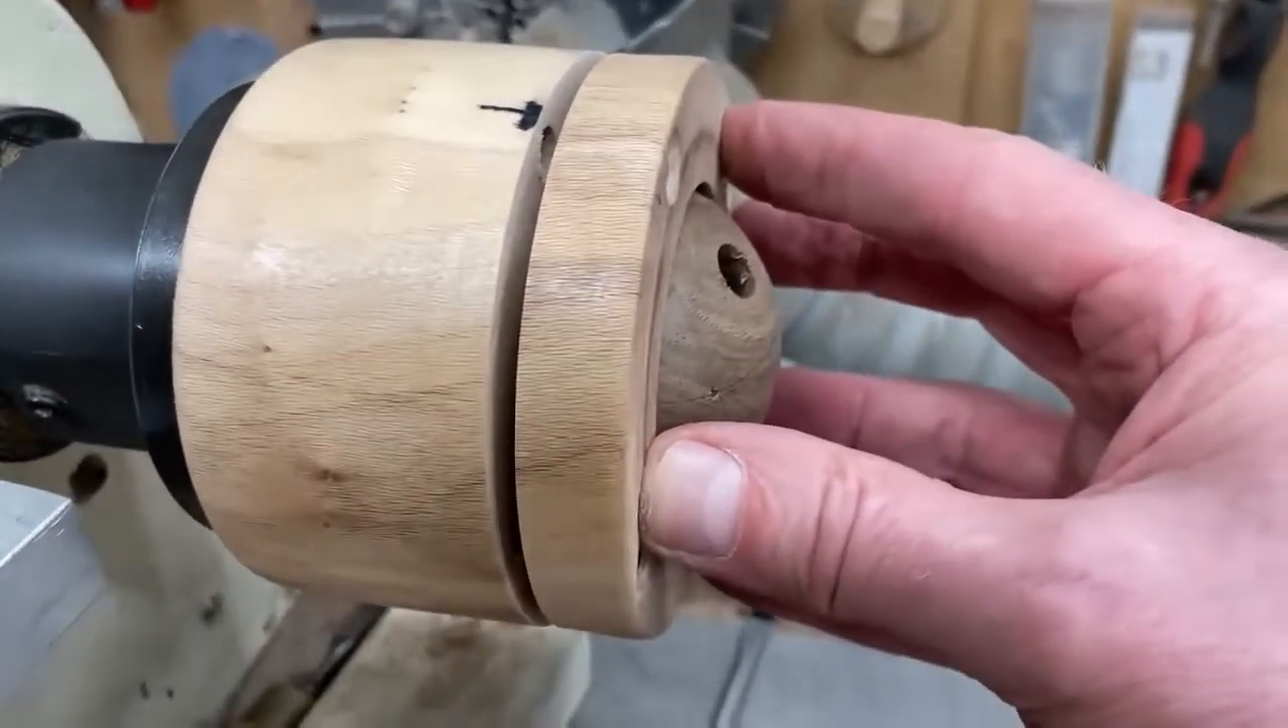When I put the lid back on it as you can see that's now pushed in fairly tight there and I've got a gap.